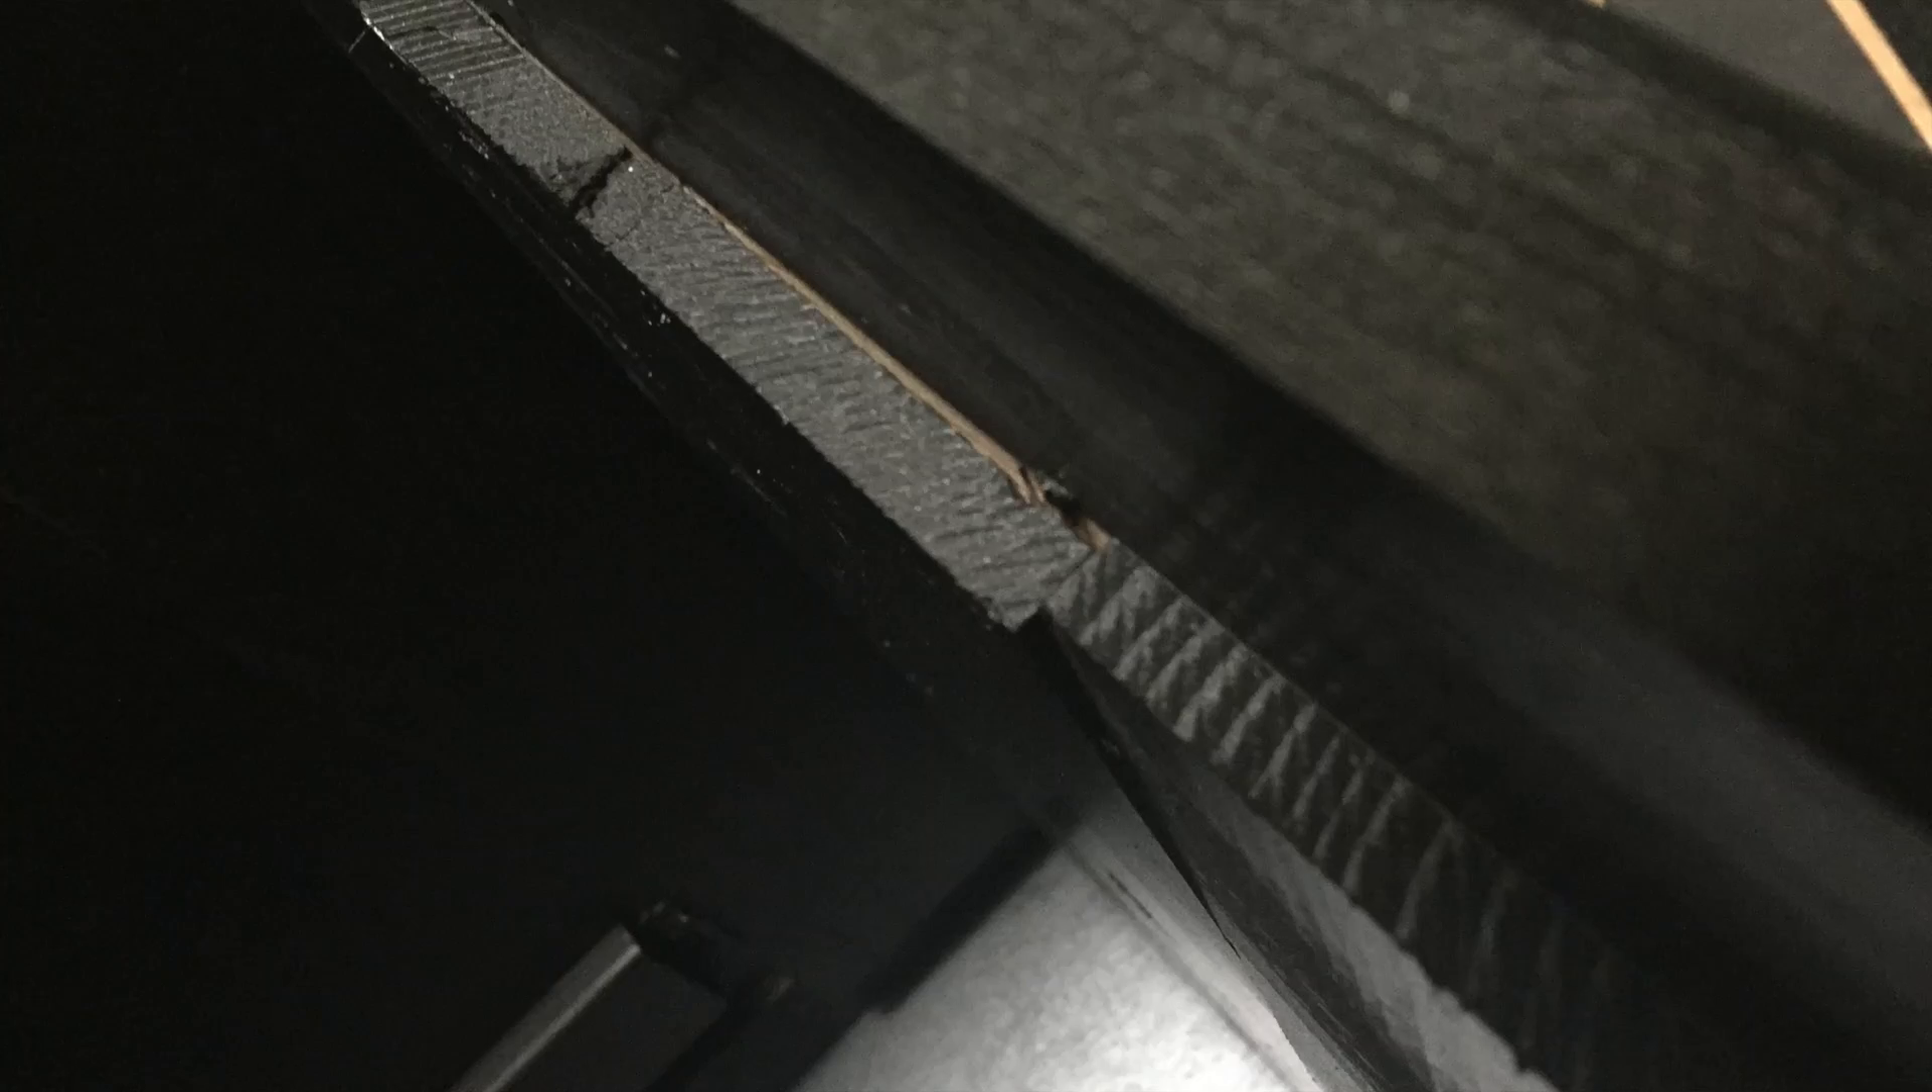I also want to show you just how uneven these upright boards are. You see they're not flush with each other.